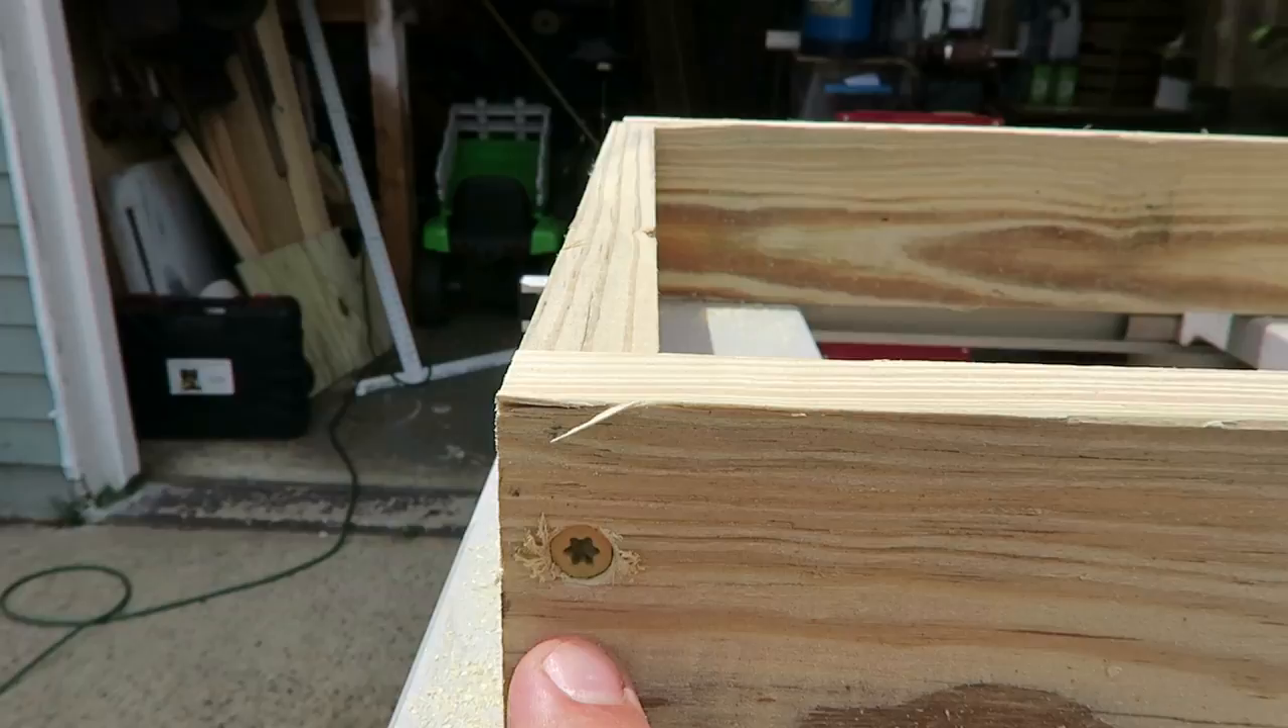When you put your inch and five eighths screw in there it's flush with the board.